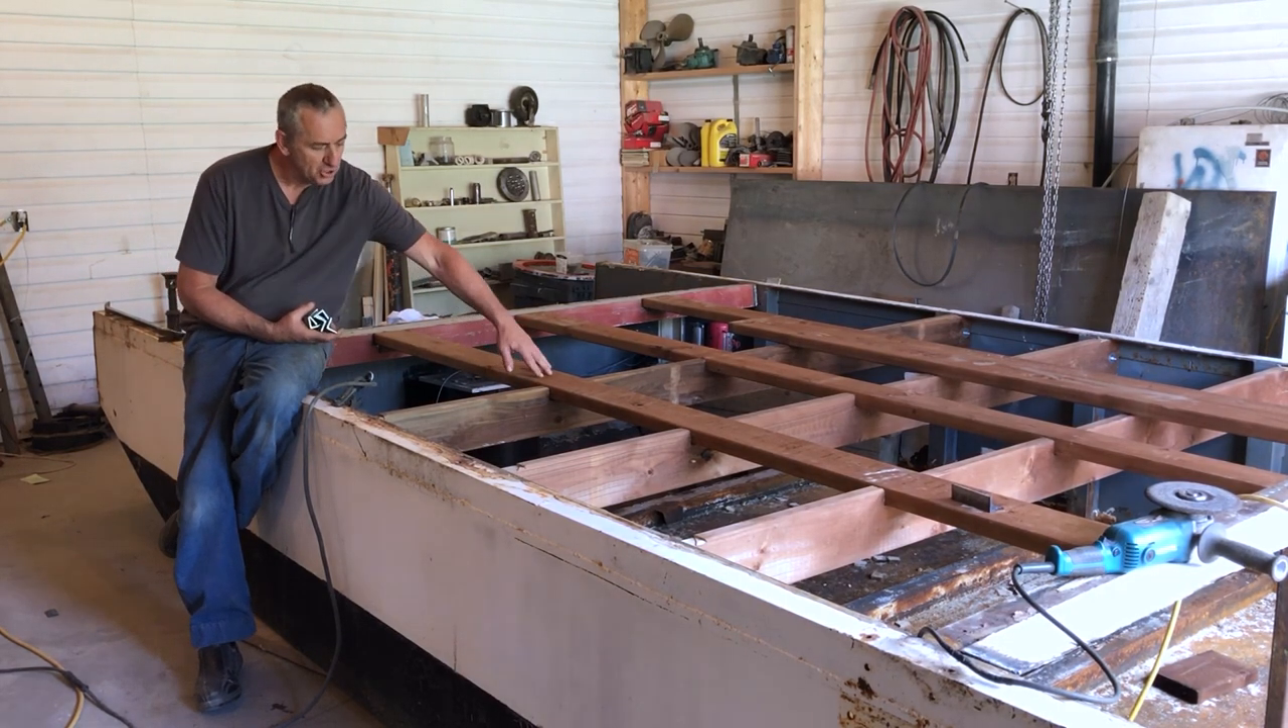So I've laid these 2x6's I've notched them into the cross members.